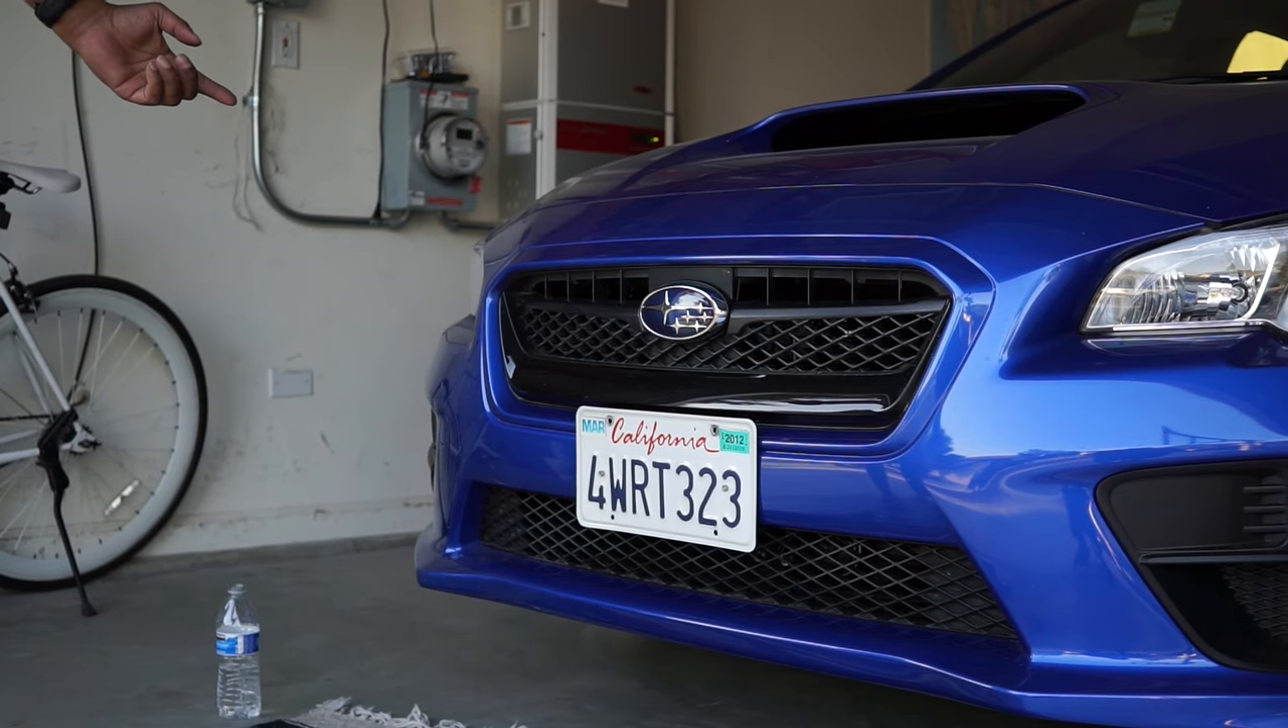And voila, we've now got the American plate on the front, without having to drill two more holes in the bumper.